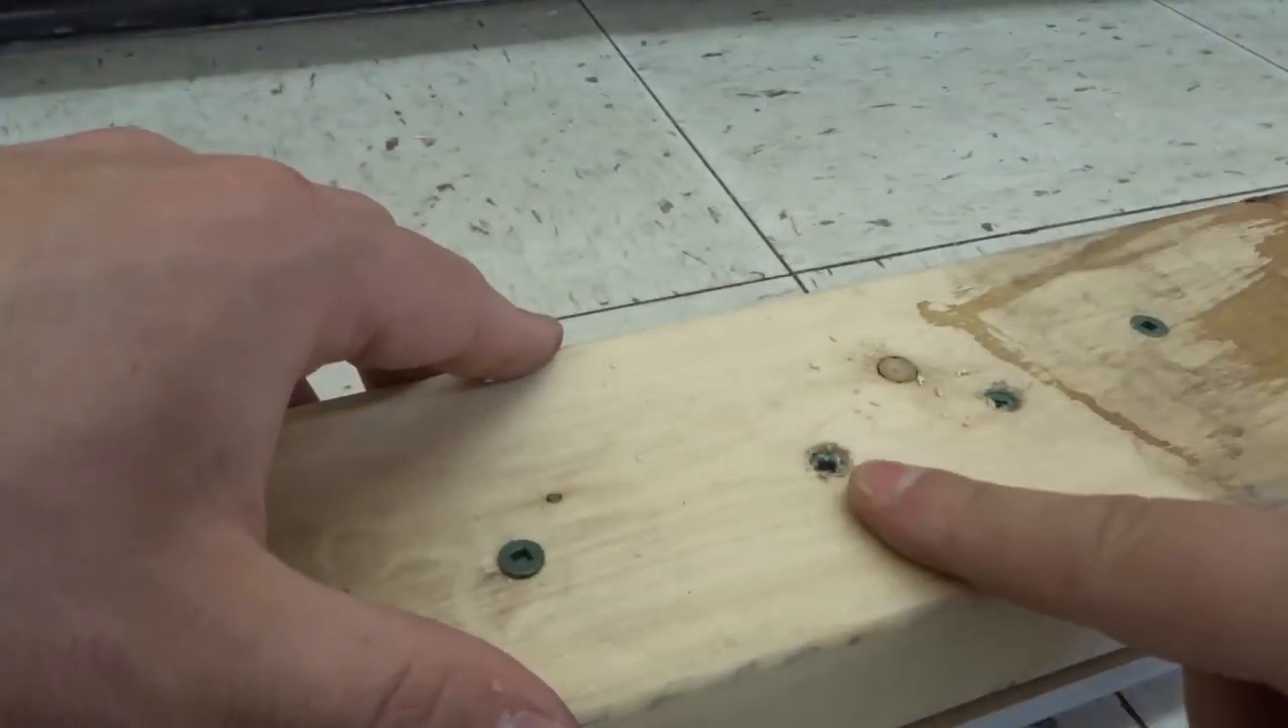And if I pull up the impact driver, you can see that now the screw has been countersunk.